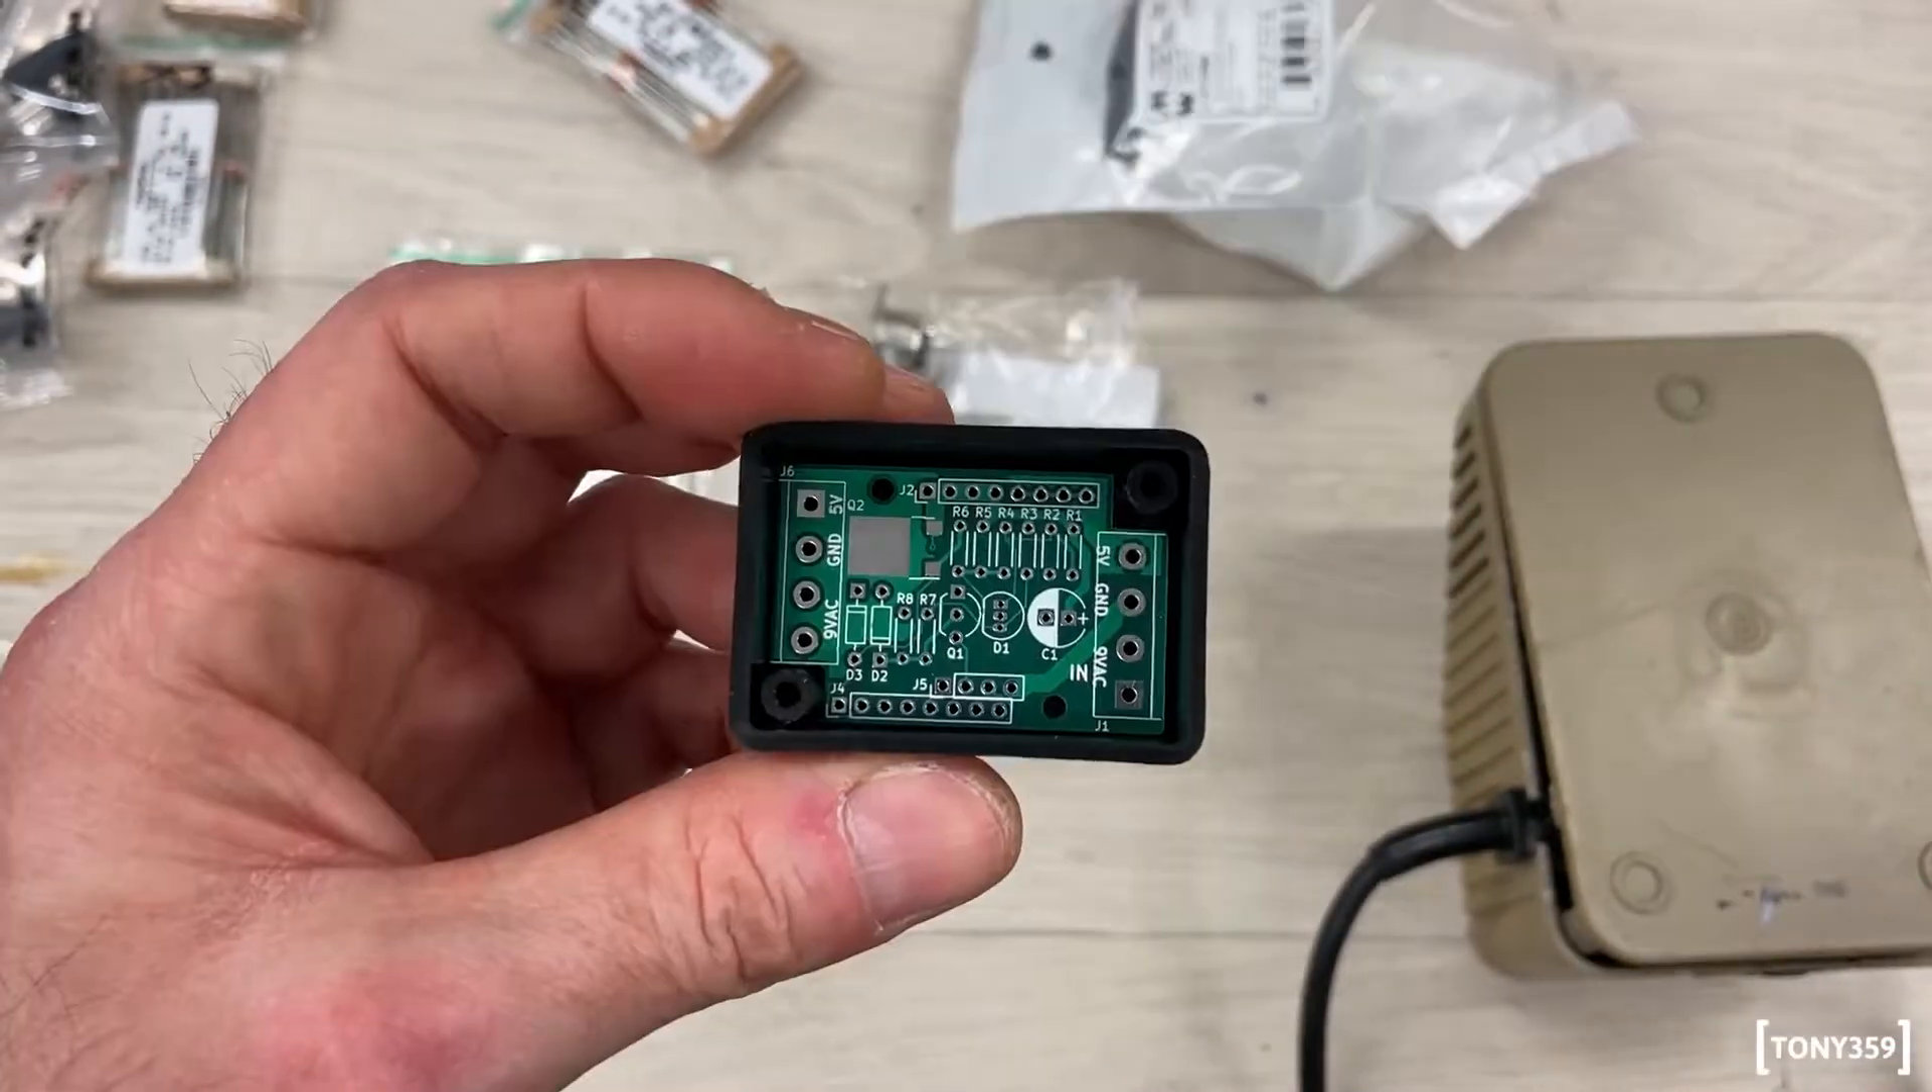Now, this little board, it's amazing because it fits in this very nicely, in this nice little box.